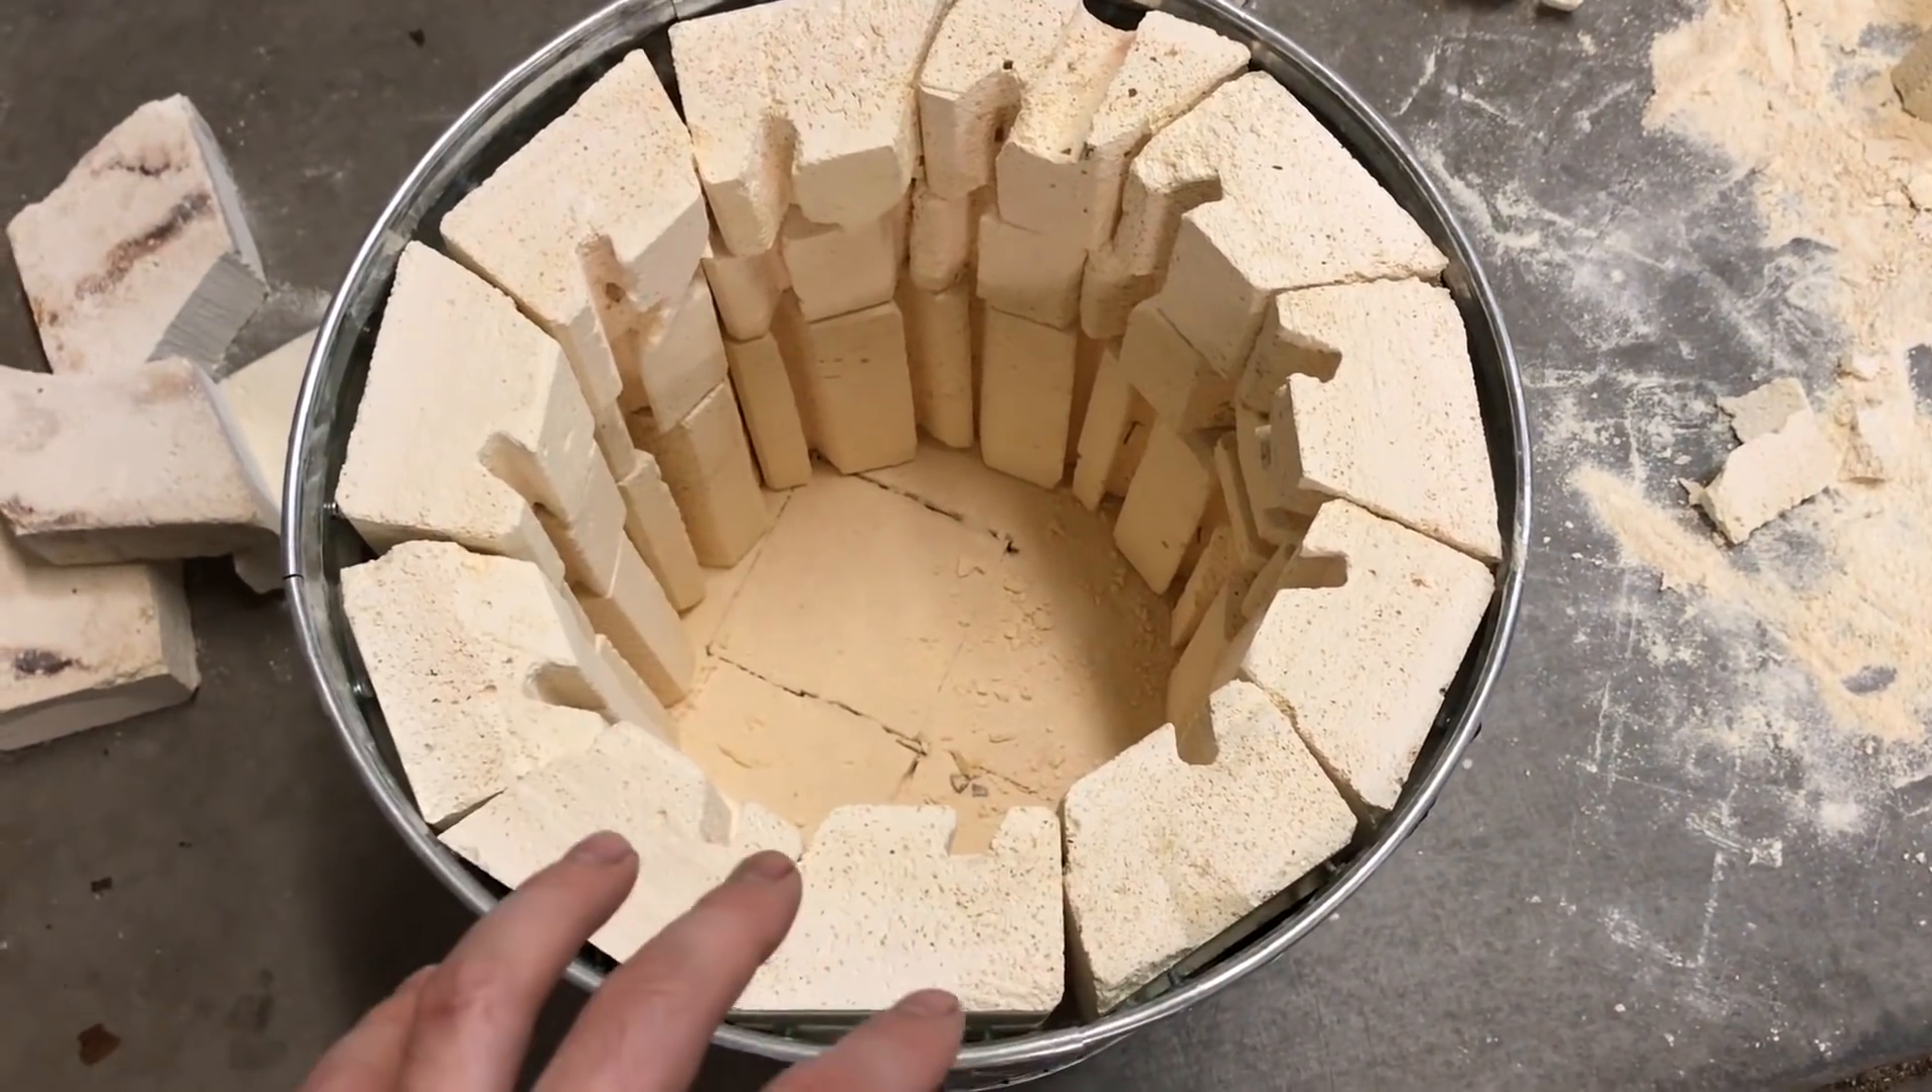All the bricks are in here.